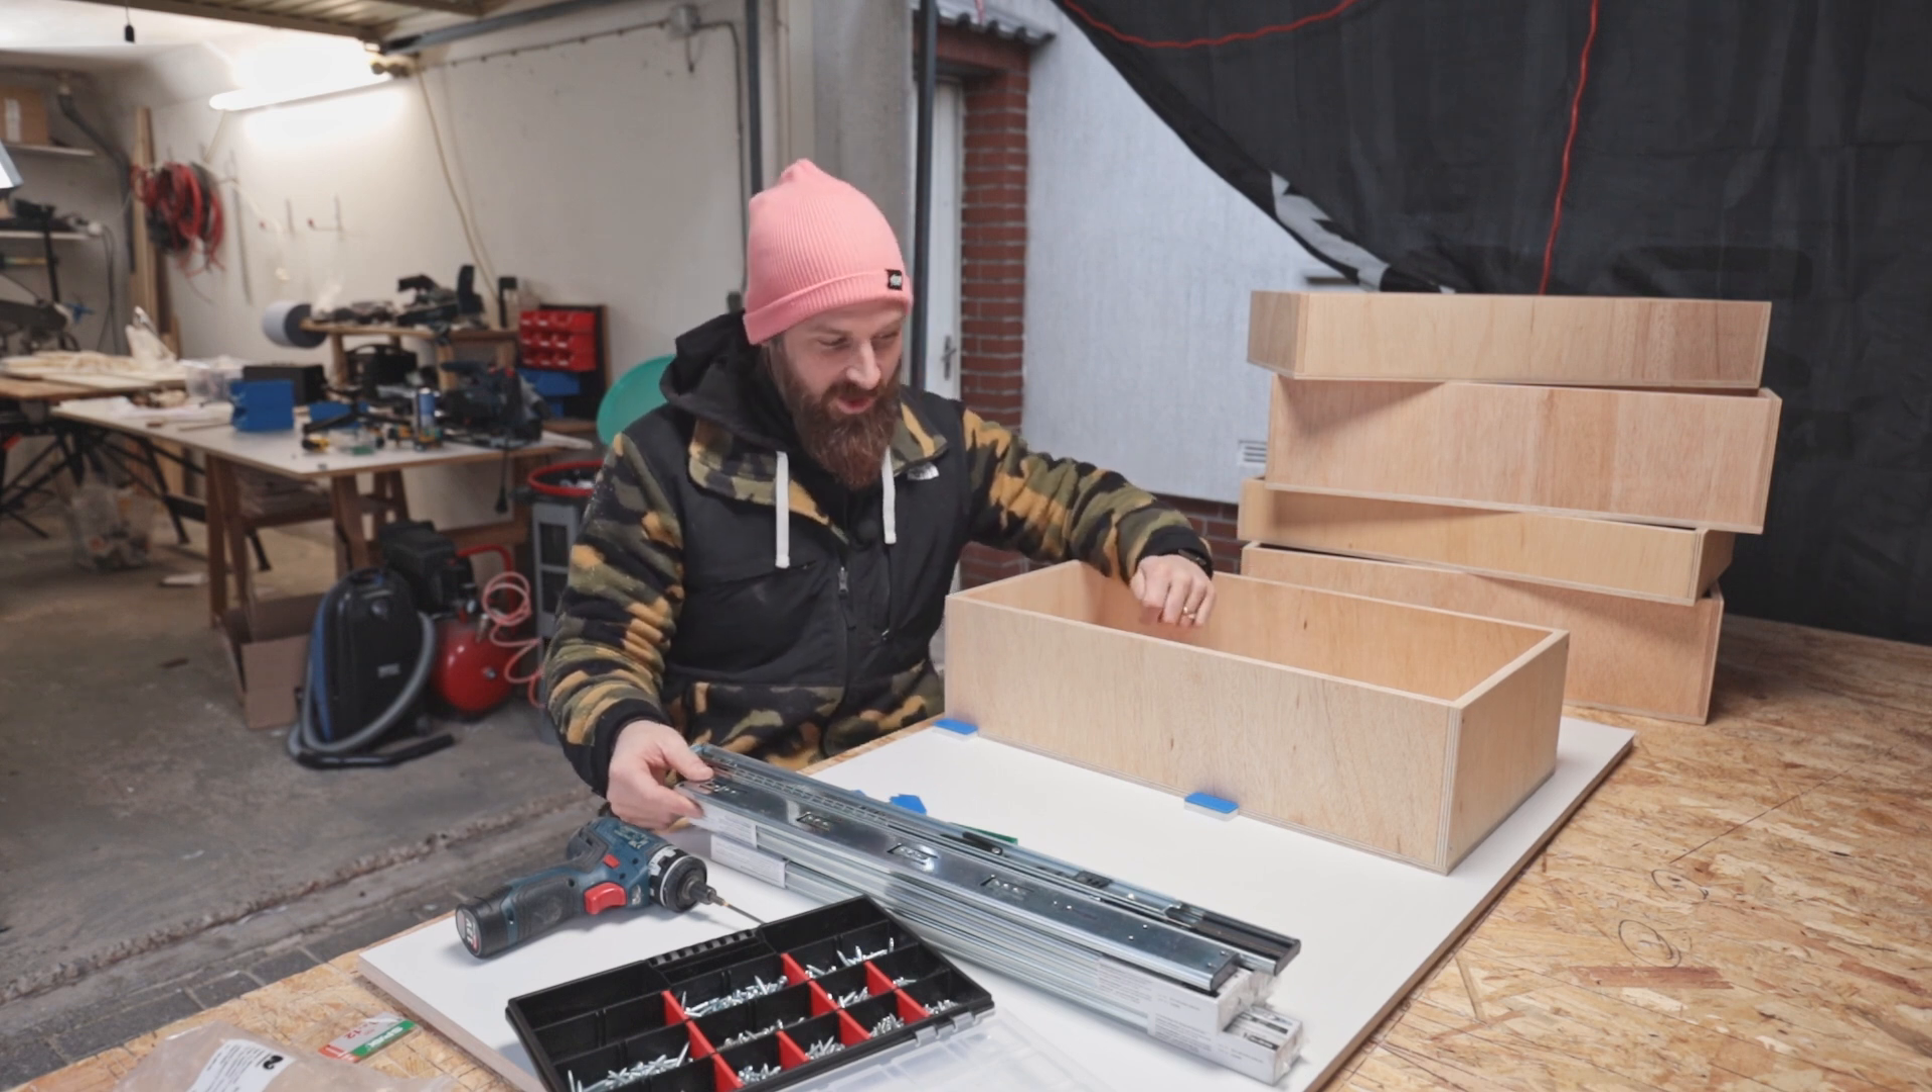Was jetzt noch fehlt, sind natürlich die Auszüge für die Schubladen, damit wir sie dann auch final in den Van einbauen können.